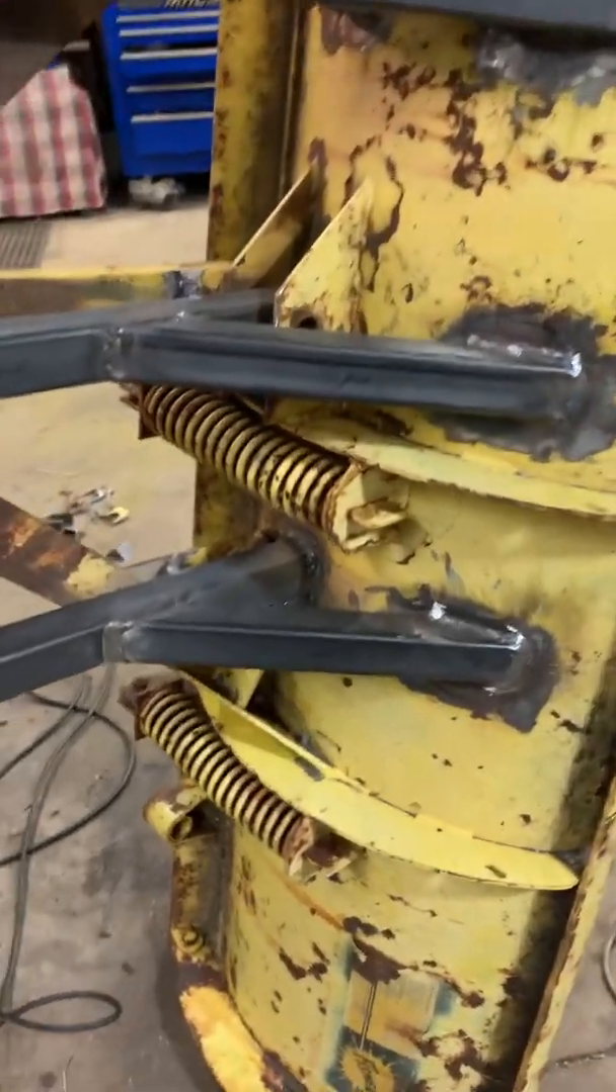All the braces for the snow pusher are now burned in completely full weld.